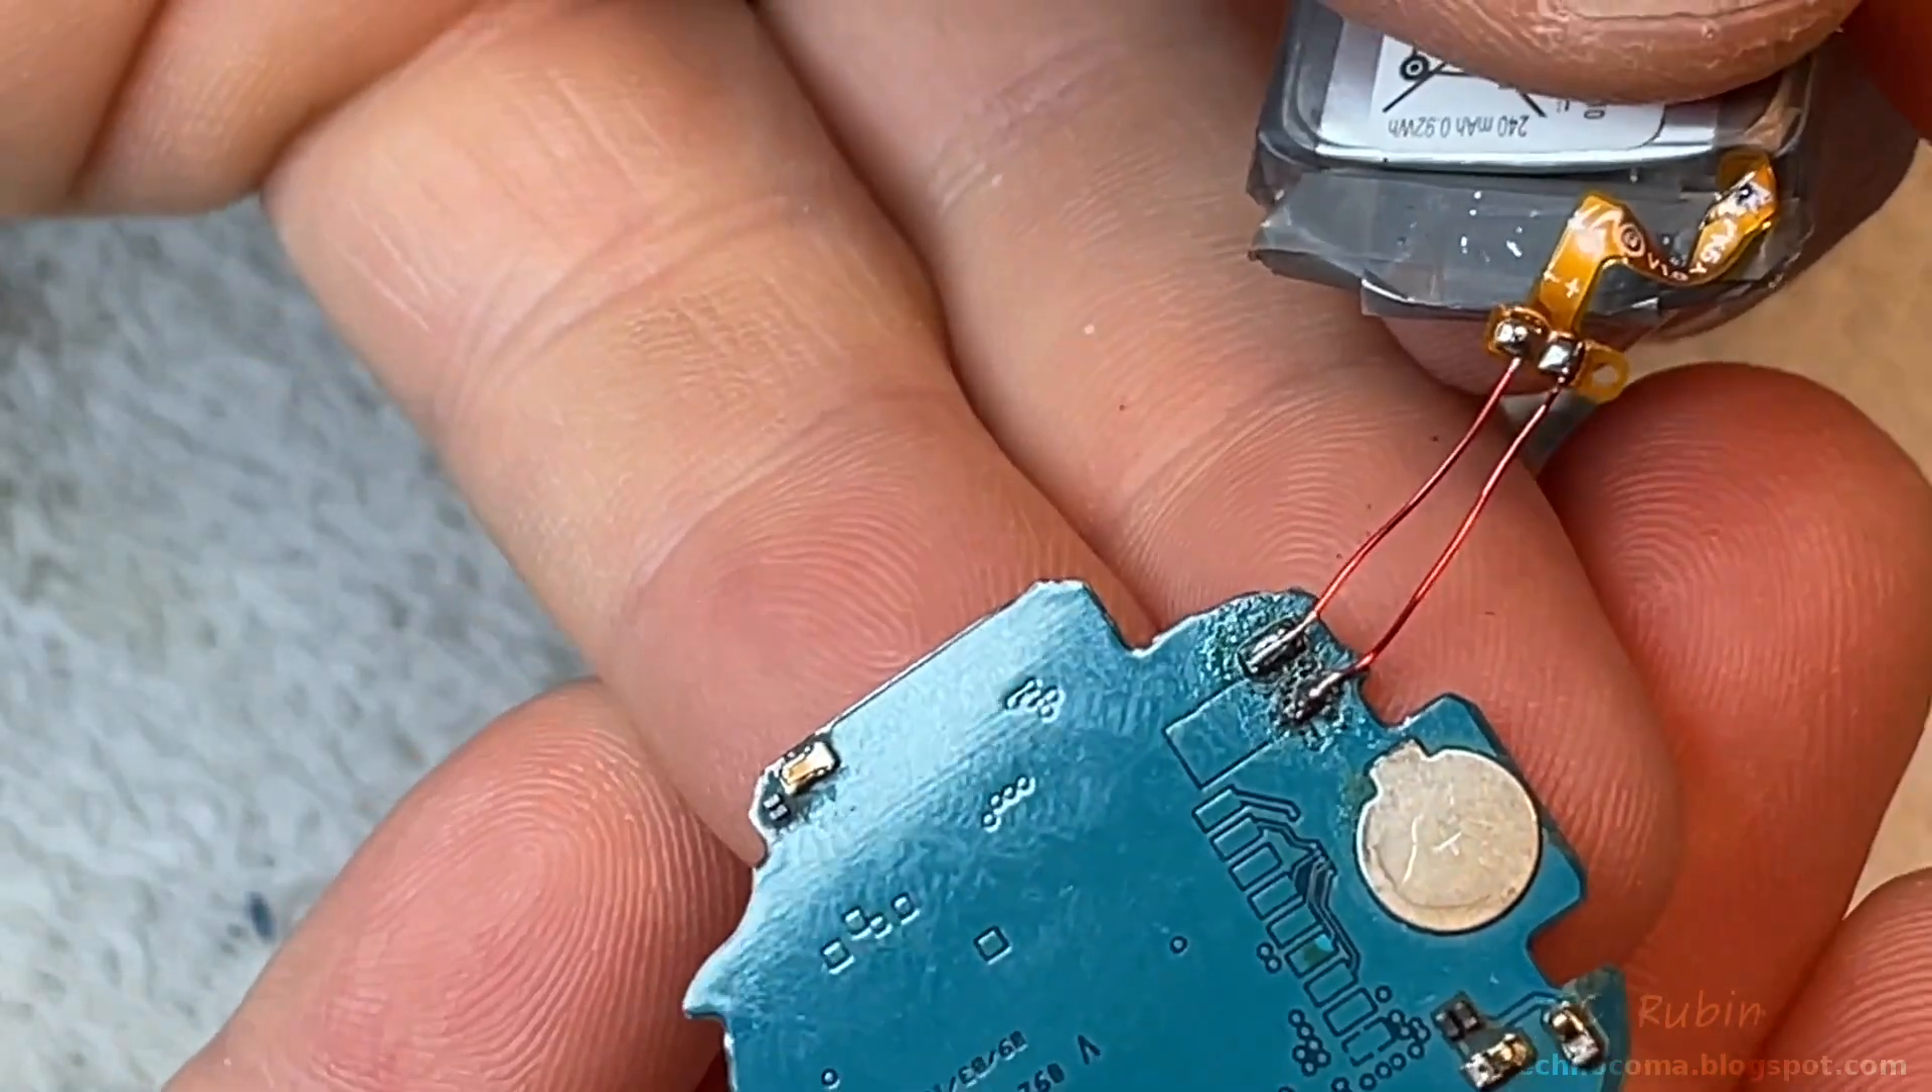But here are the two wires now connected to the board and now connected to the battery.